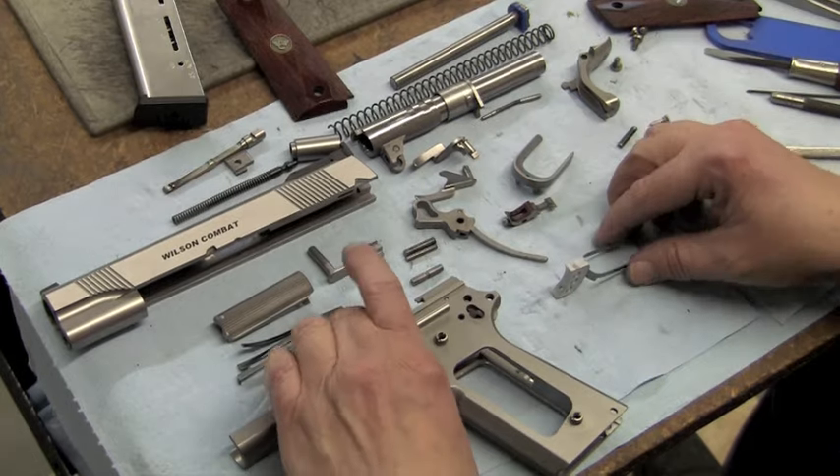We've got our frame taken apart.